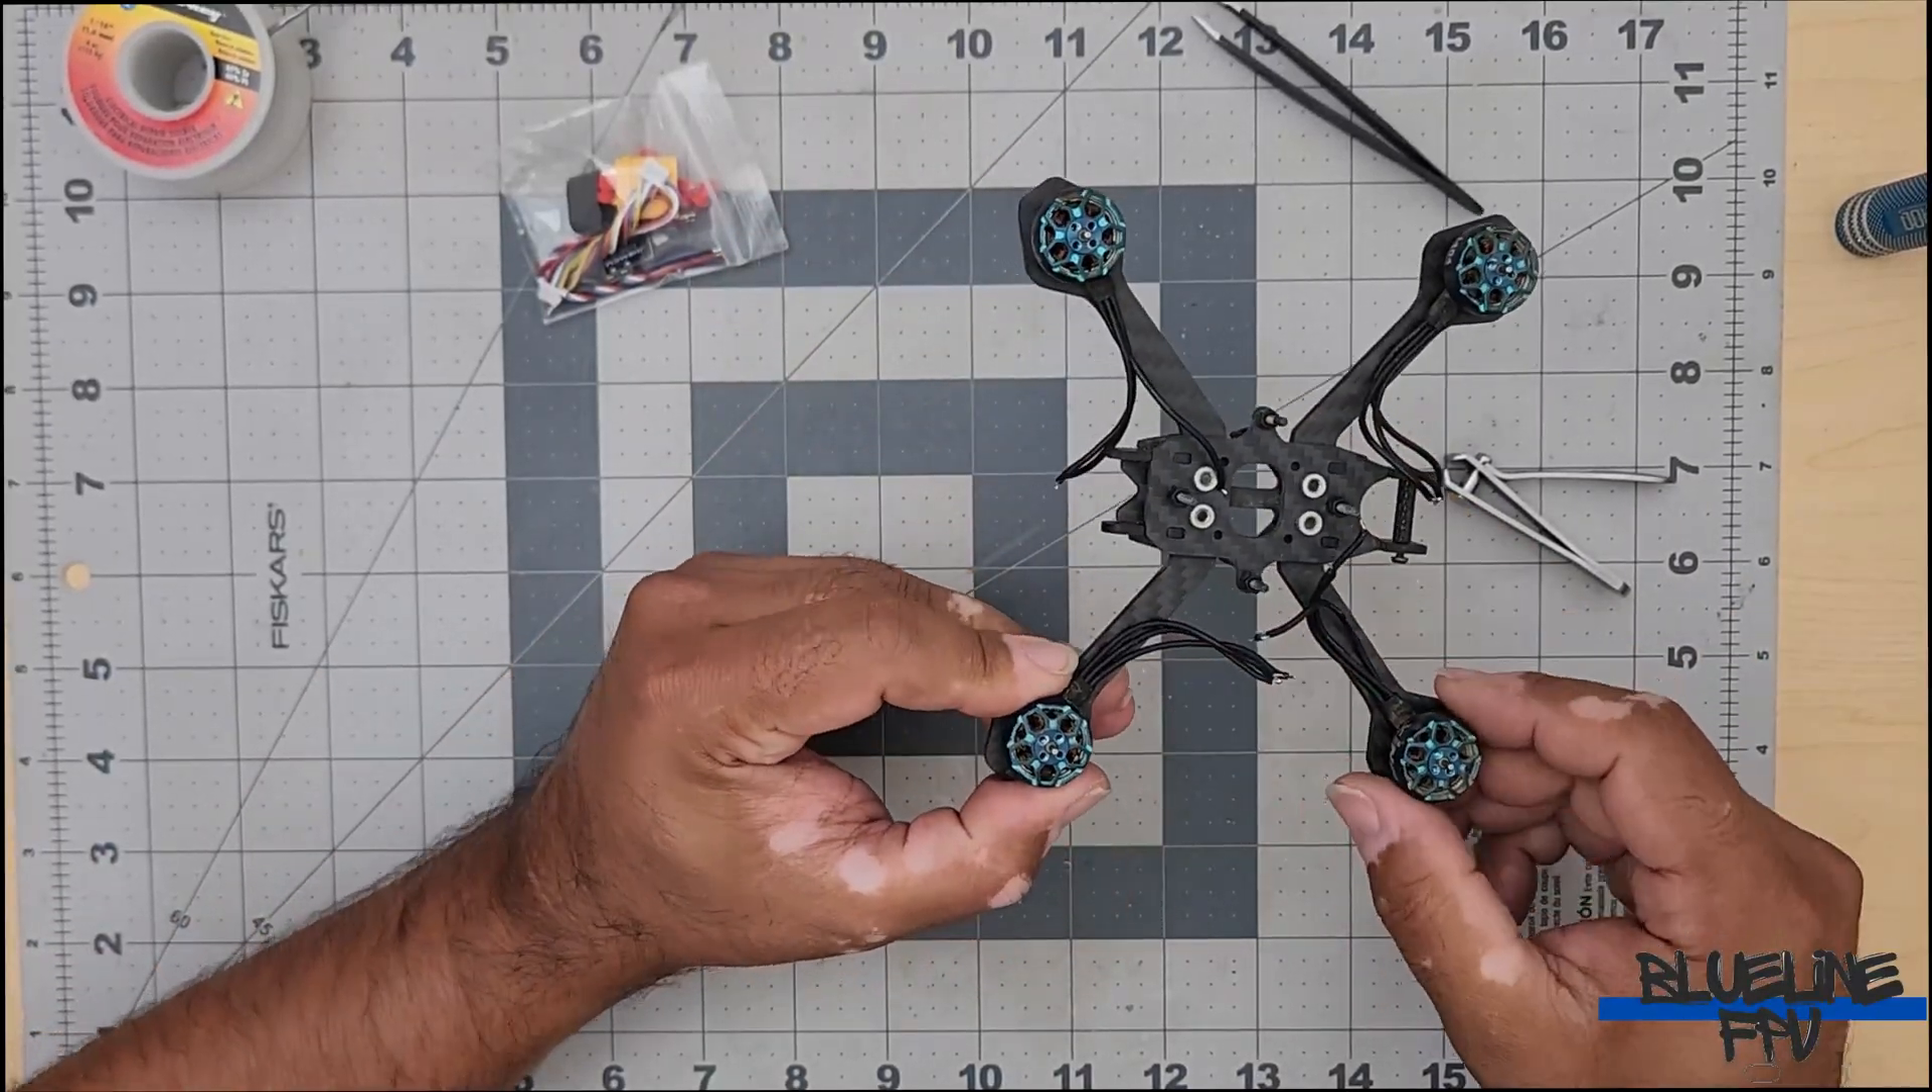And just like that, we have our four motors on the quad.